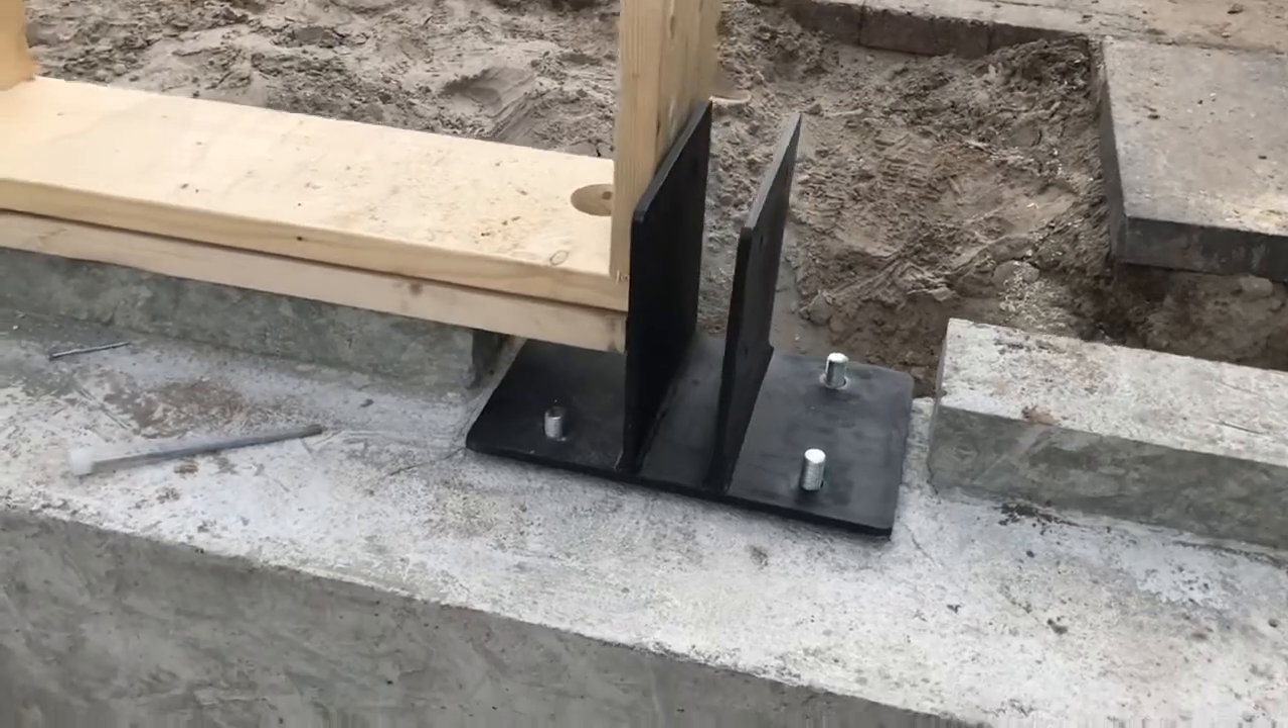Vincent heeft hier de platen alvast gemonteerd waar de balken op komen te staan waar de keukendak zo meteen op rust.